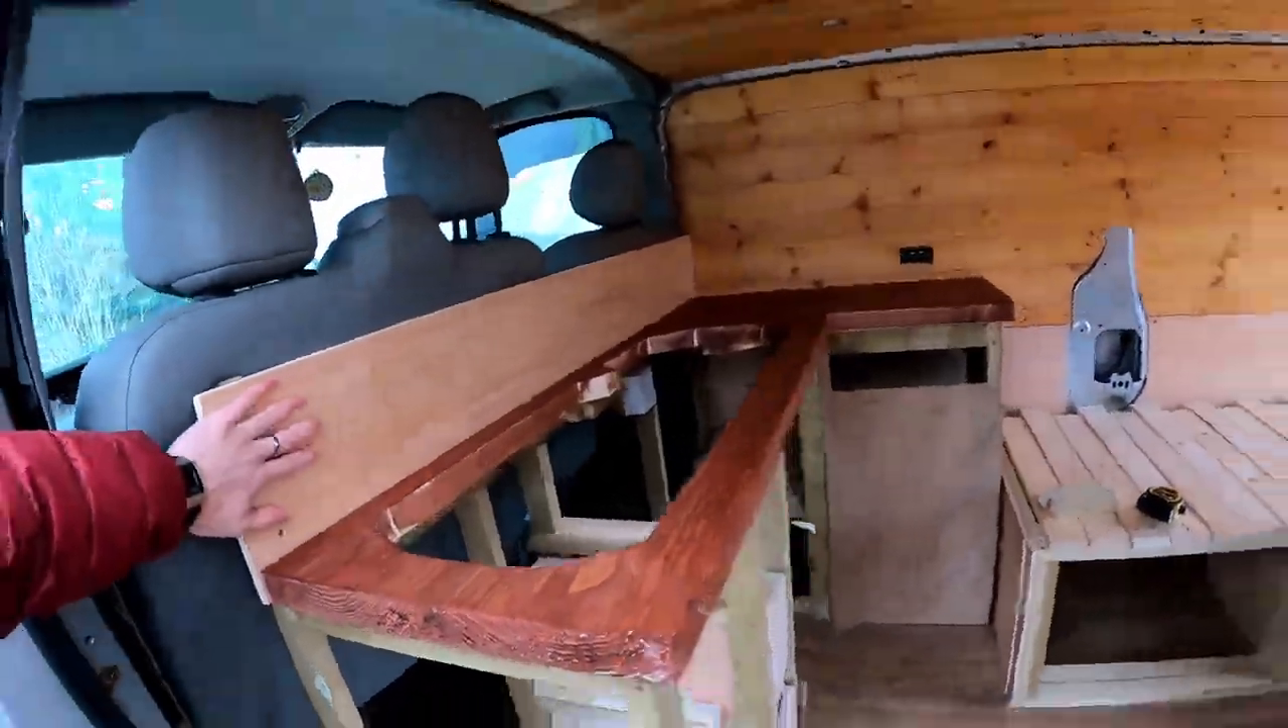I've also obviously put the splash back on here.